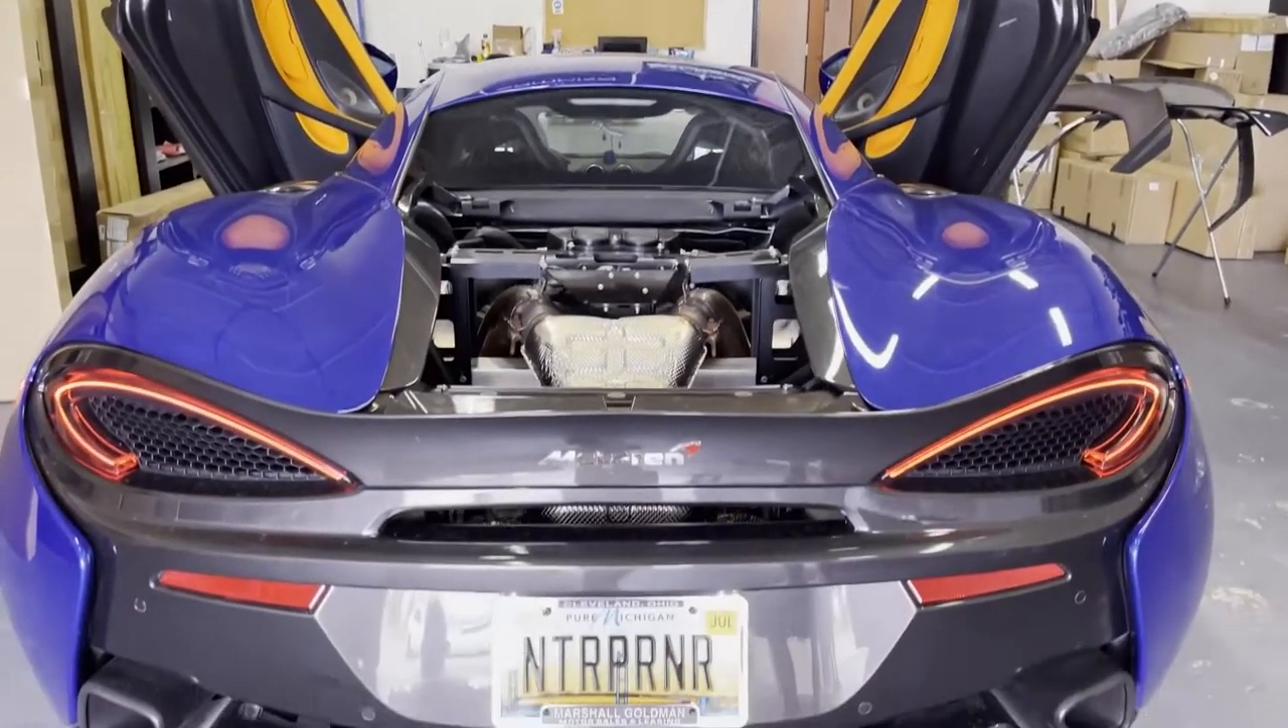Top panel is off exposed engine right there.